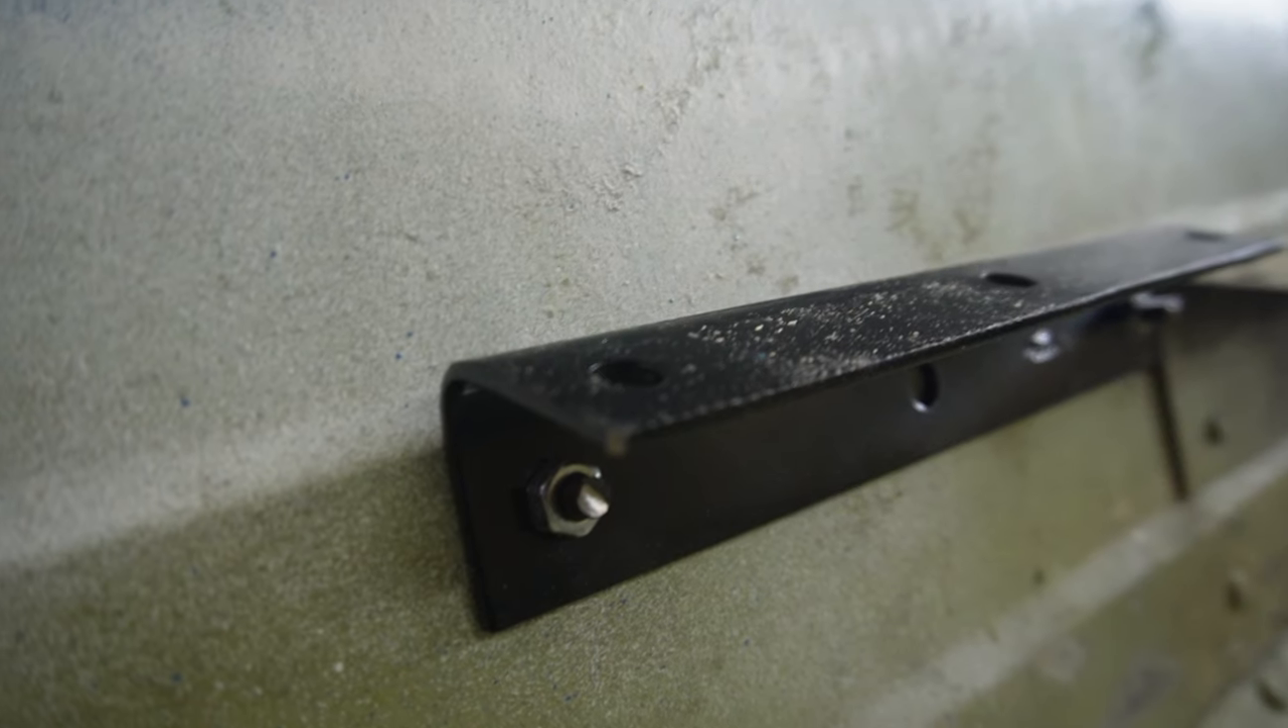And the way this is supported is that we mounted some metal brackets on the side here, some metal angle.